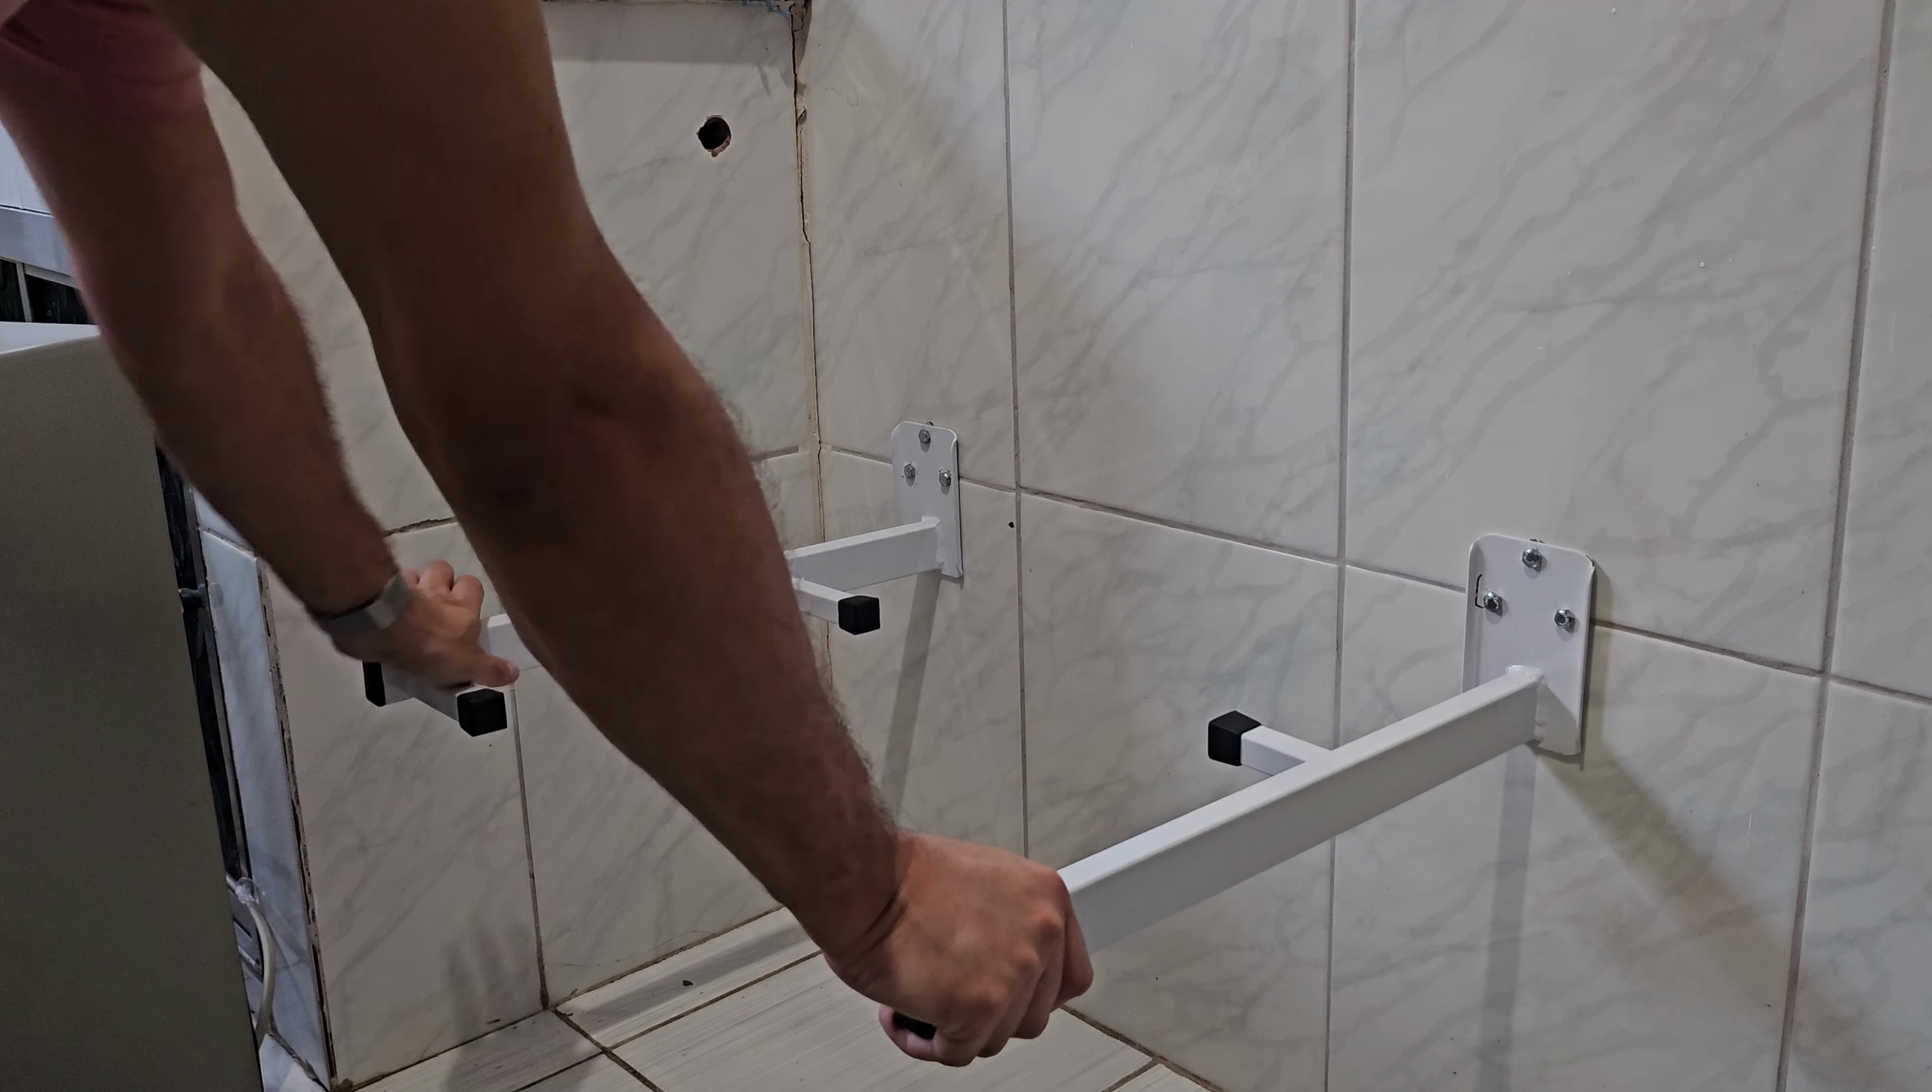Ó, então tá instalado aqui os dois suportes, né?